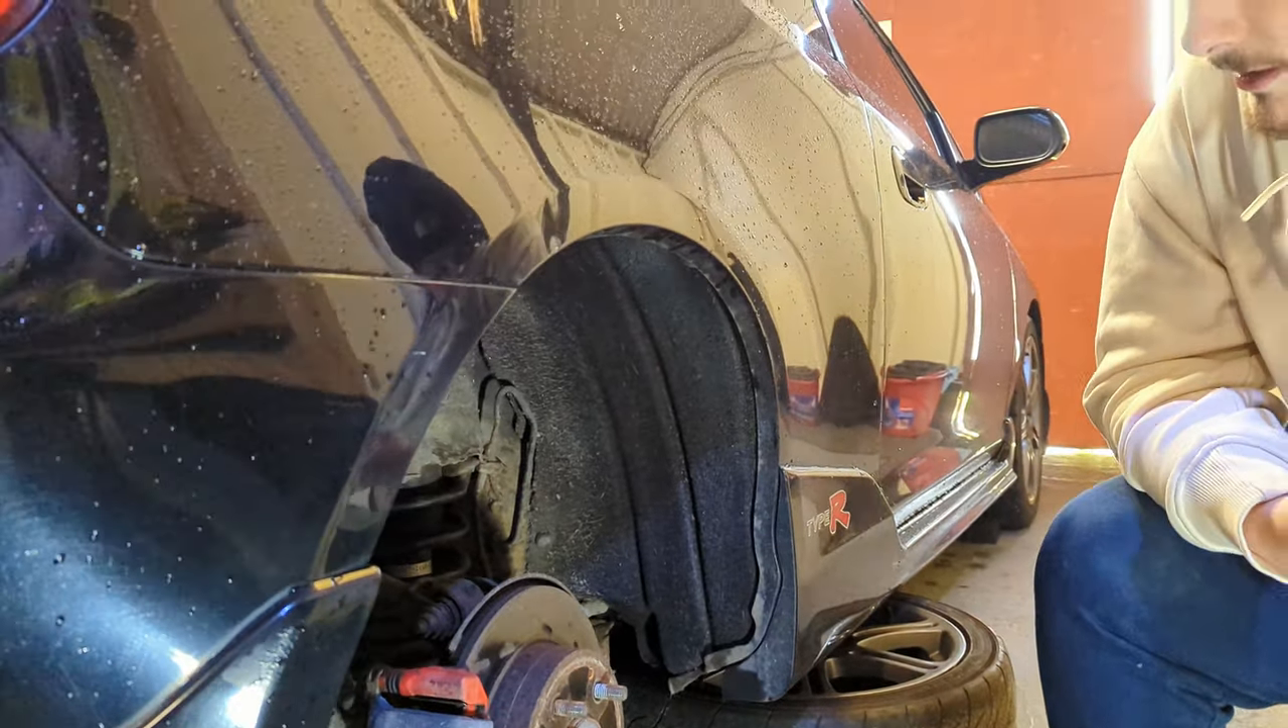So we've got the wheel off off camera and now we can see into the wheel arch.